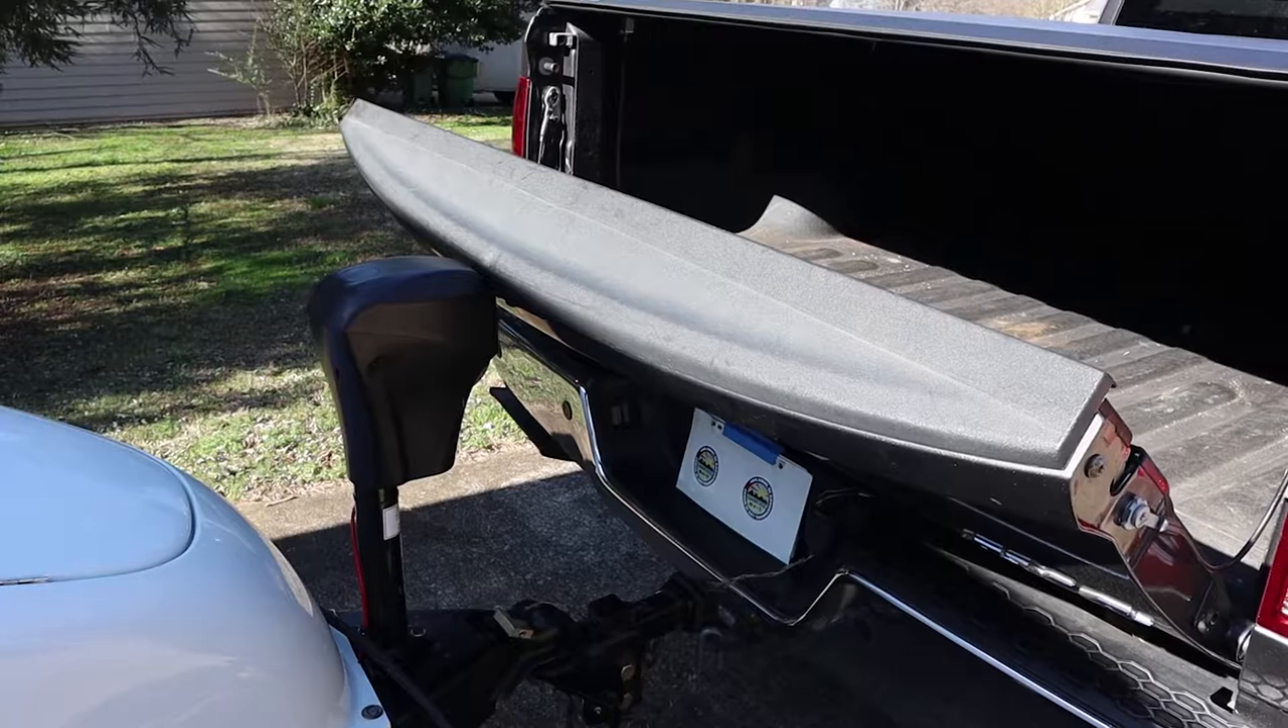After adding the power jack to the front of our trailer, I noticed that the tailgate would not go all the way down.